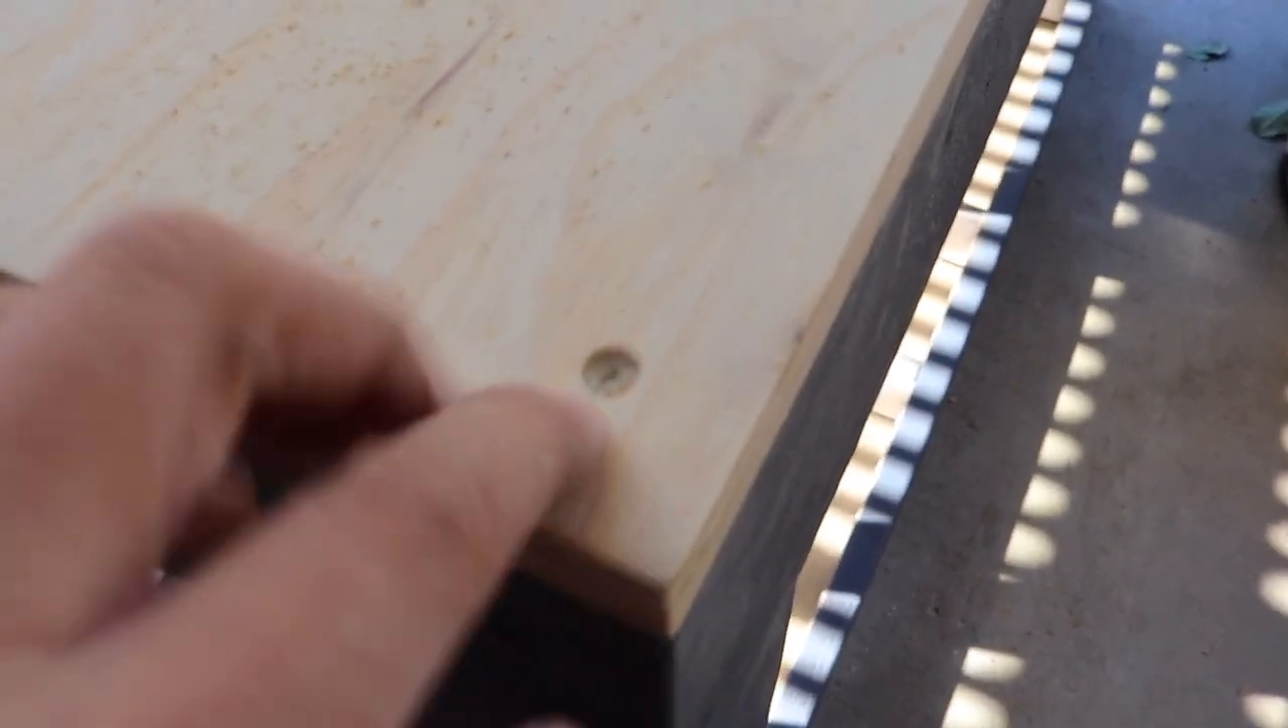I kind of just stopped filming and just got busy working on the the table and everything the stand I mean but I got the the top board in and I countersunk all of the holes right here.